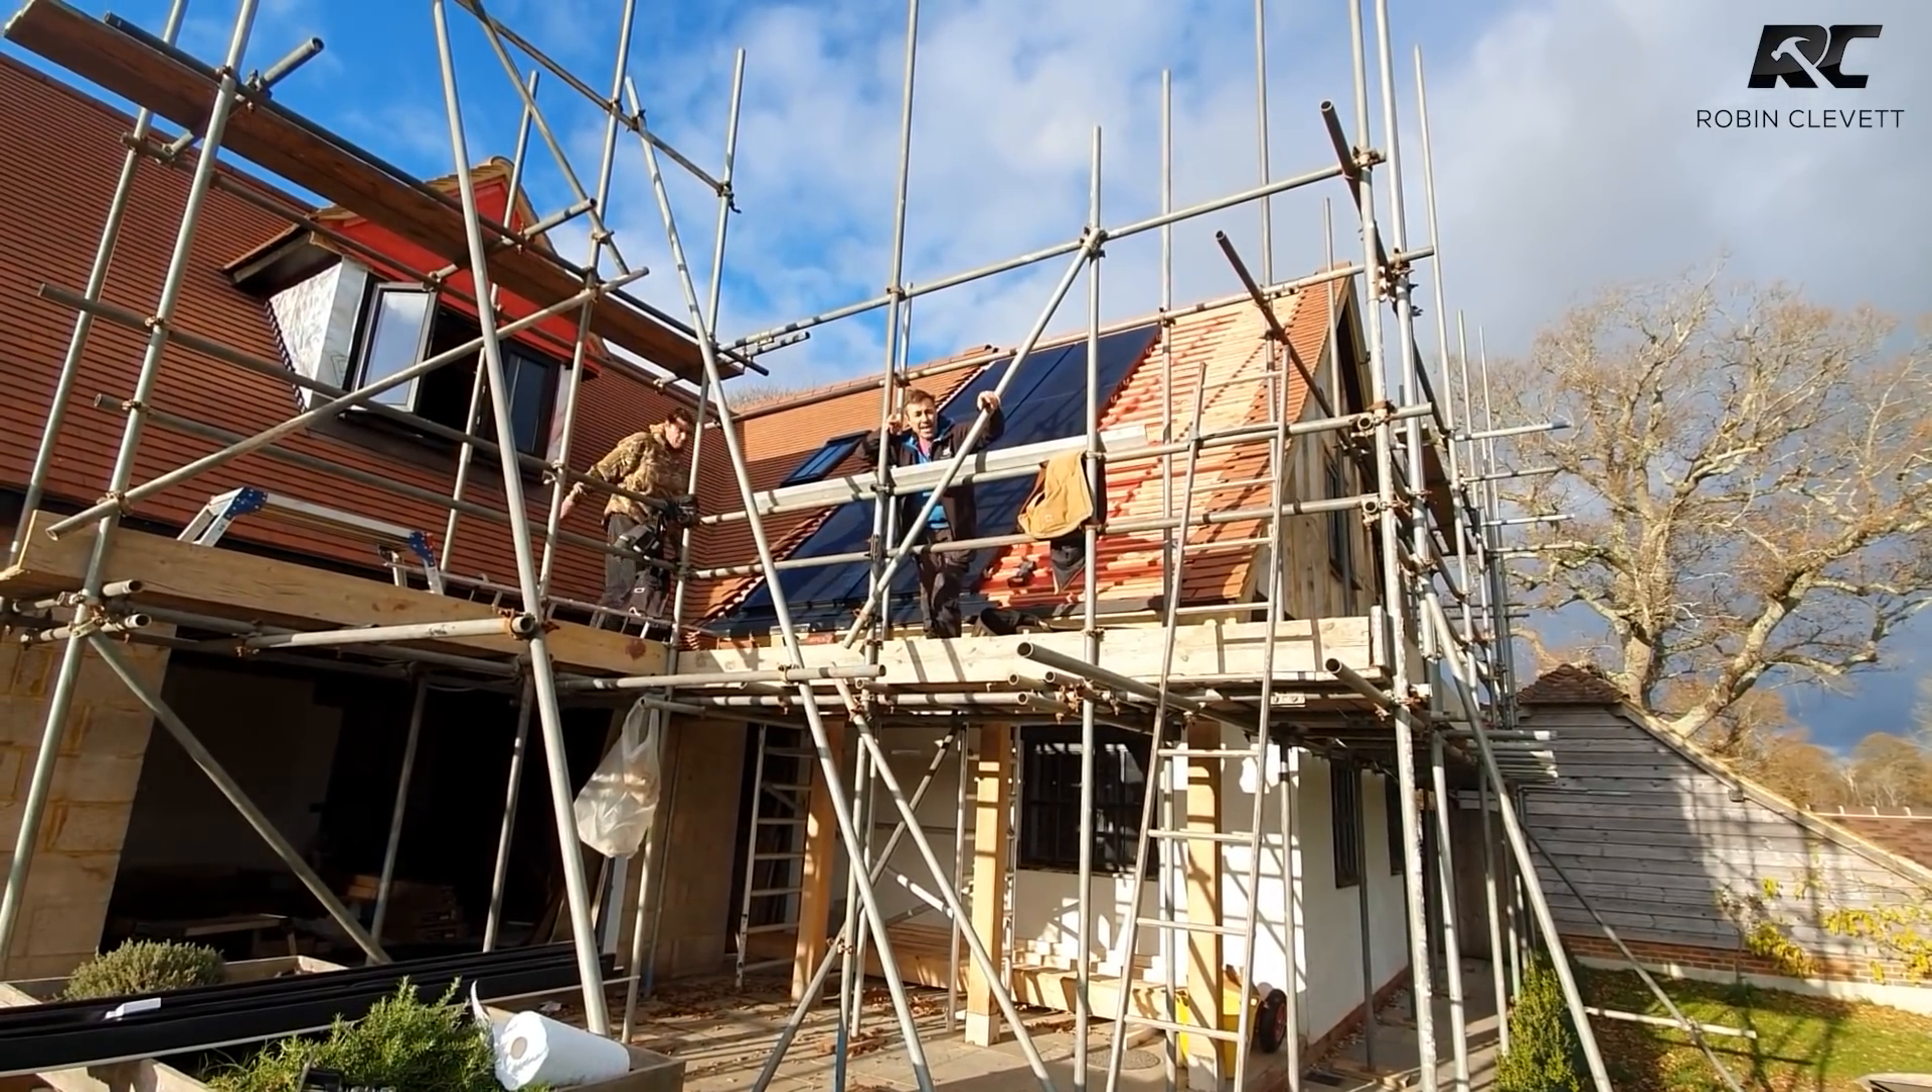So we've got some of the solar in now.